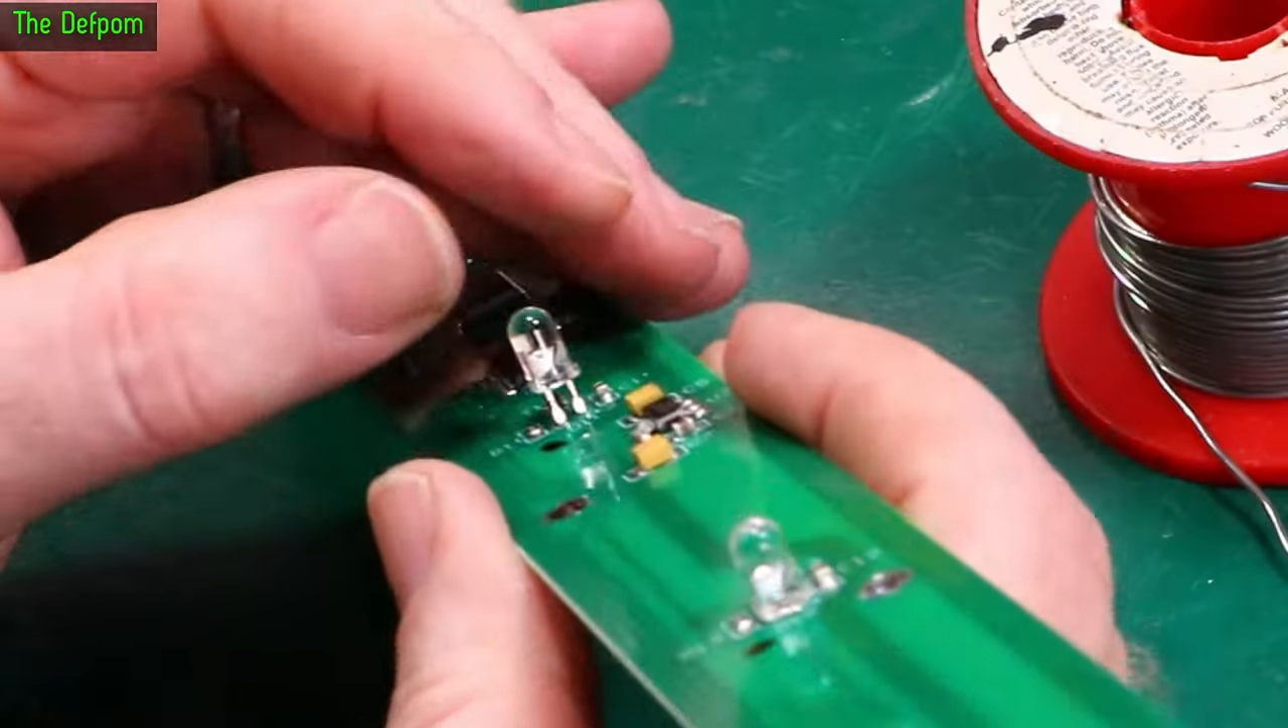And you see it stops on those flats on the legs which is no good. We've got to get these to sit right down.